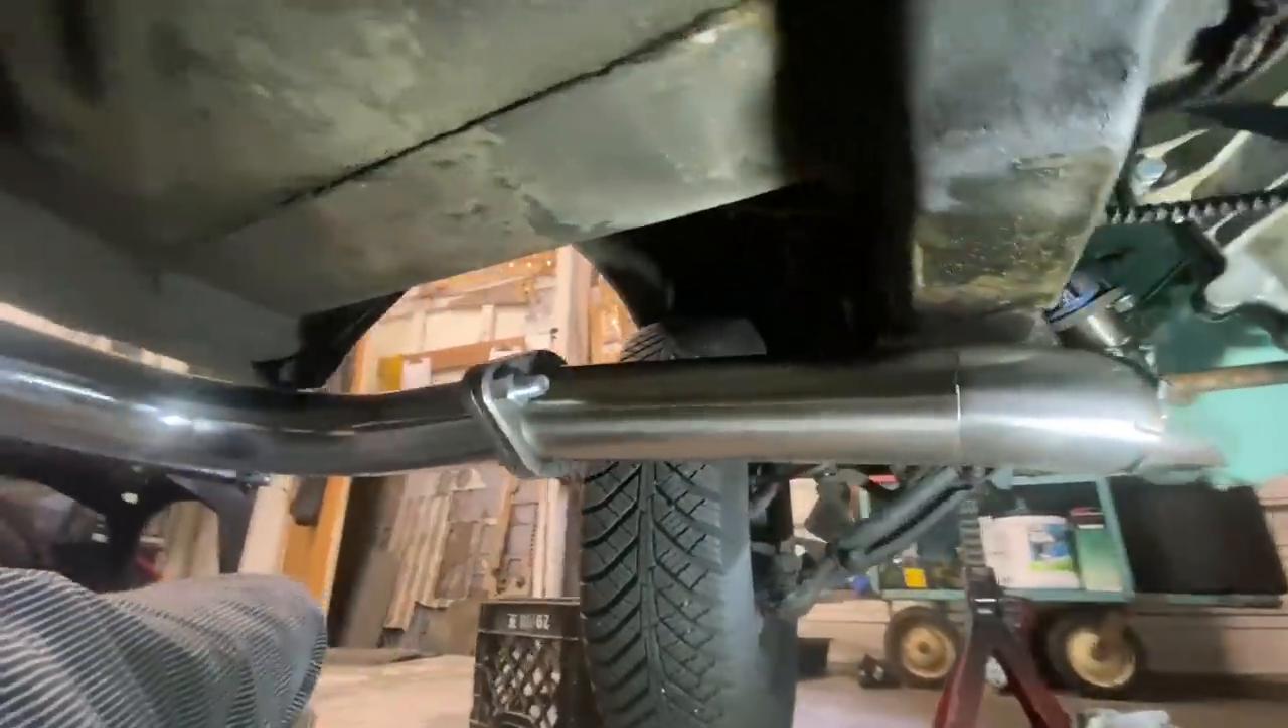I've got this passenger, sorry, driver's side tacked together and all mocked up in here.